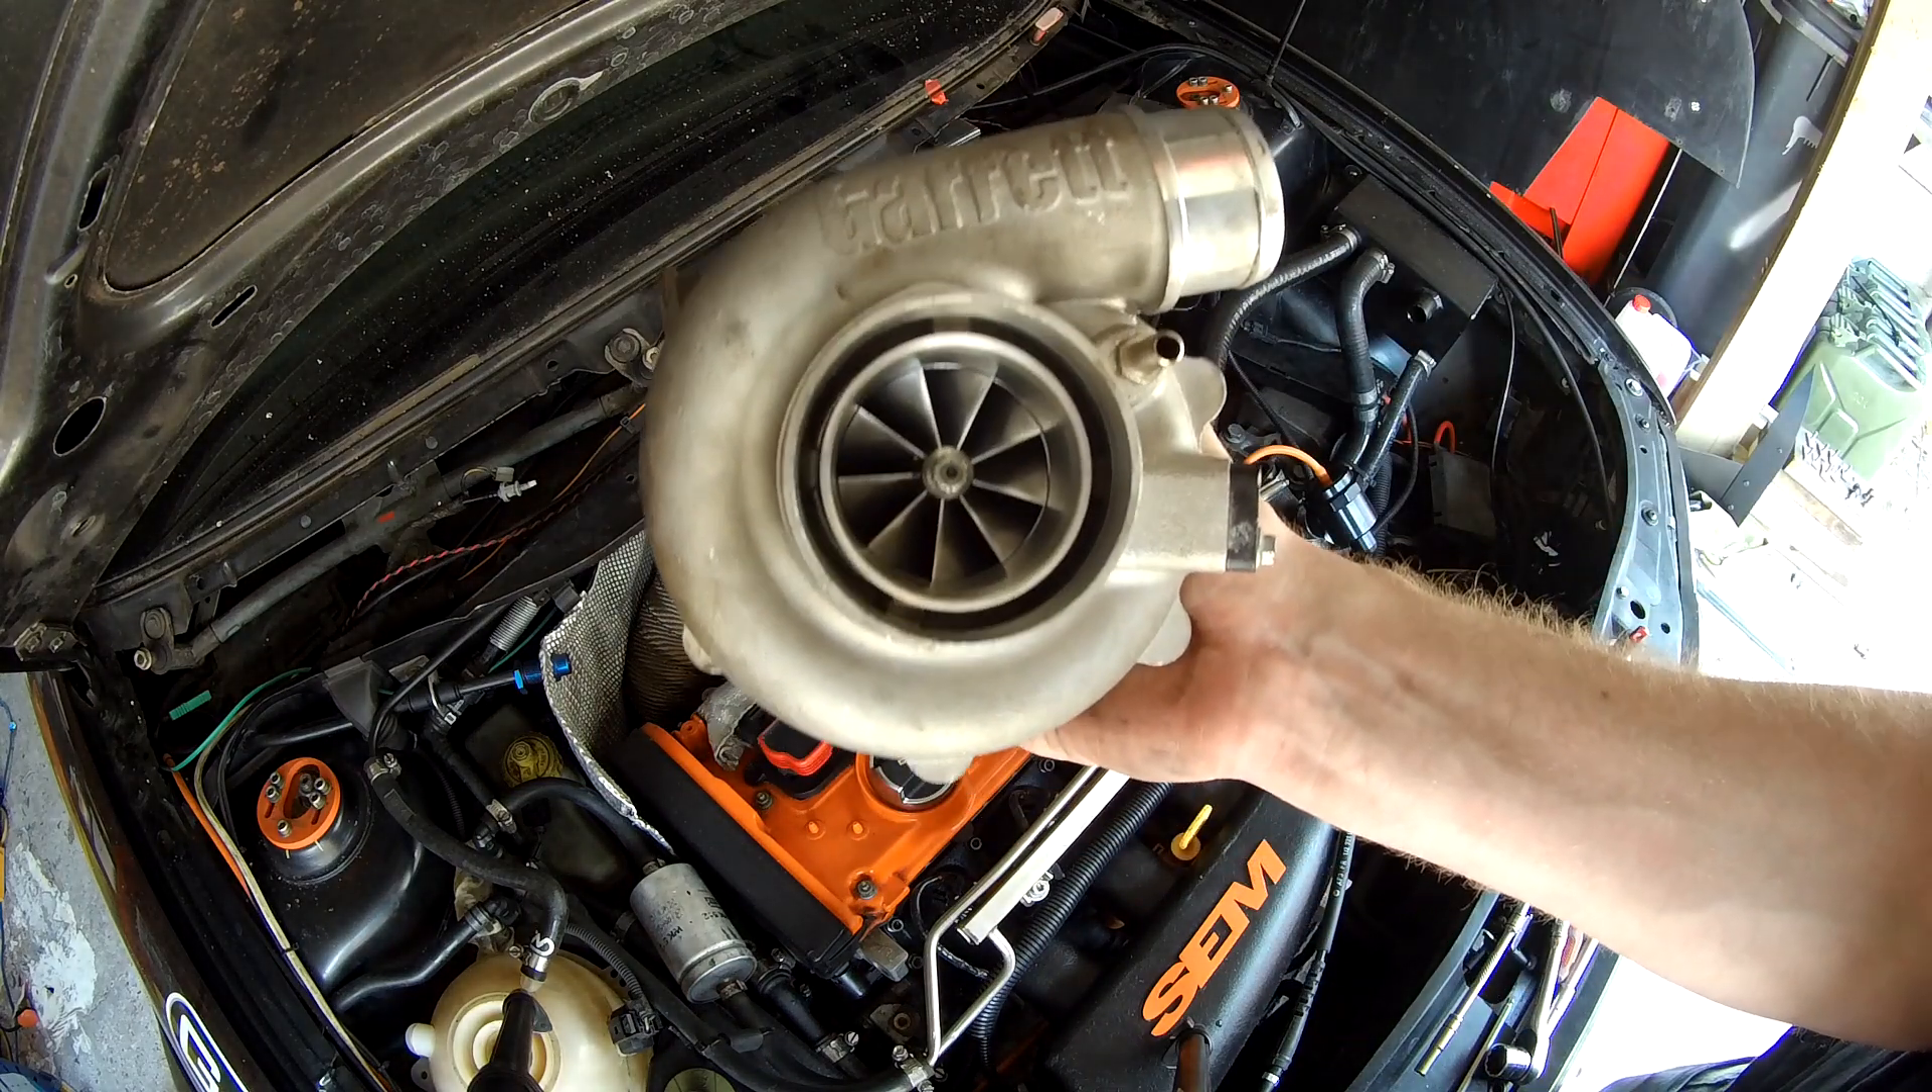There we go. One G25660, out.